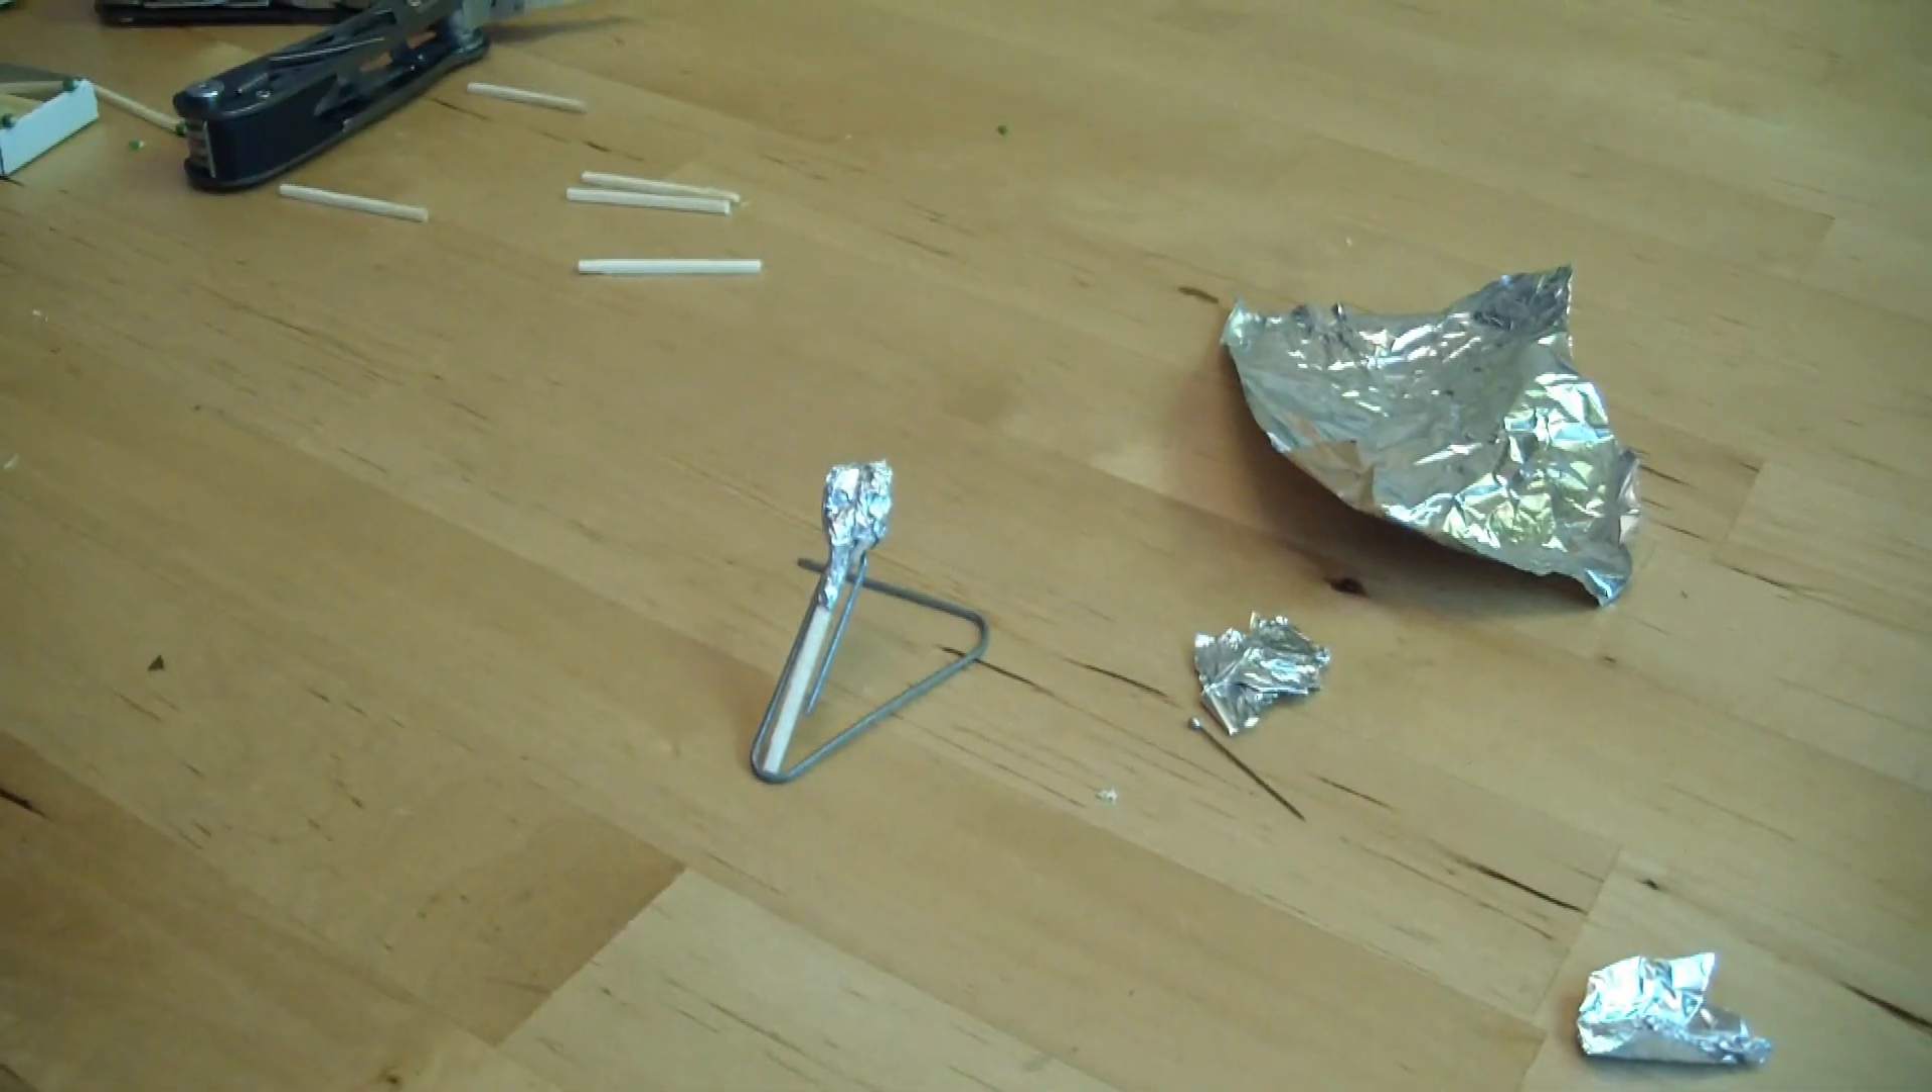And so the rocket just sits right in the crease of the paper clip there.